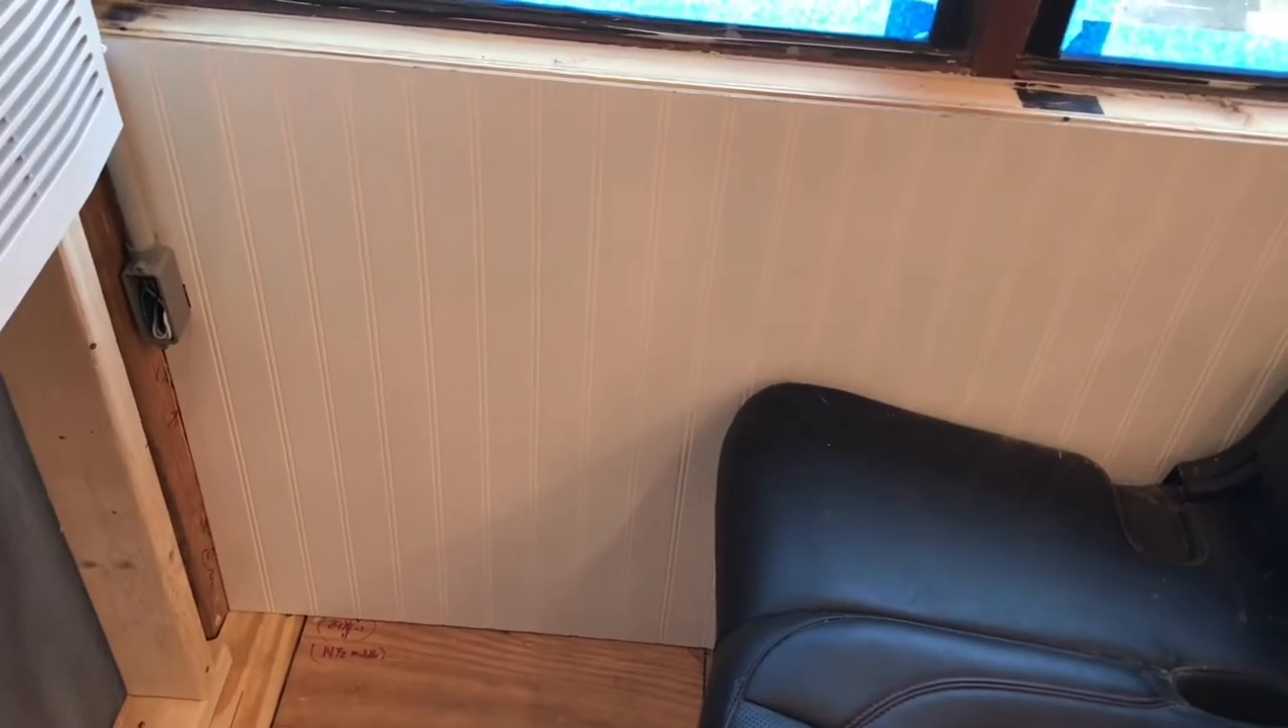I'm at a point of no return now since I got my finished board in.